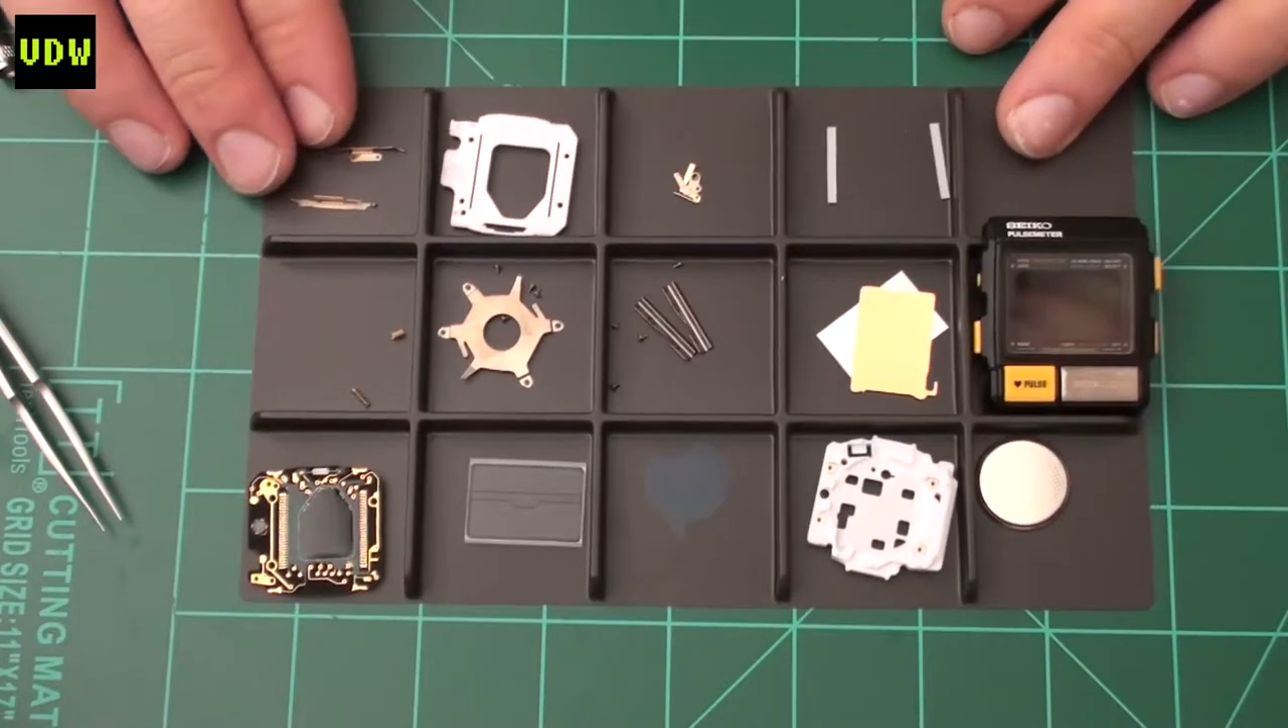And here we have all the parts of the watch stripped out.